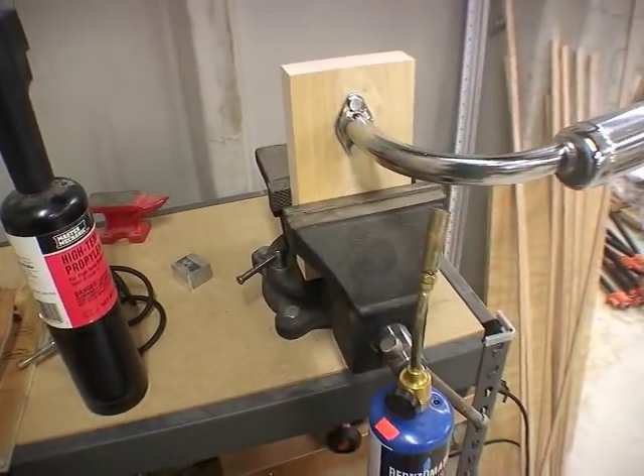So I made this jig, clamped it into my vise, bolted the muffler to it.